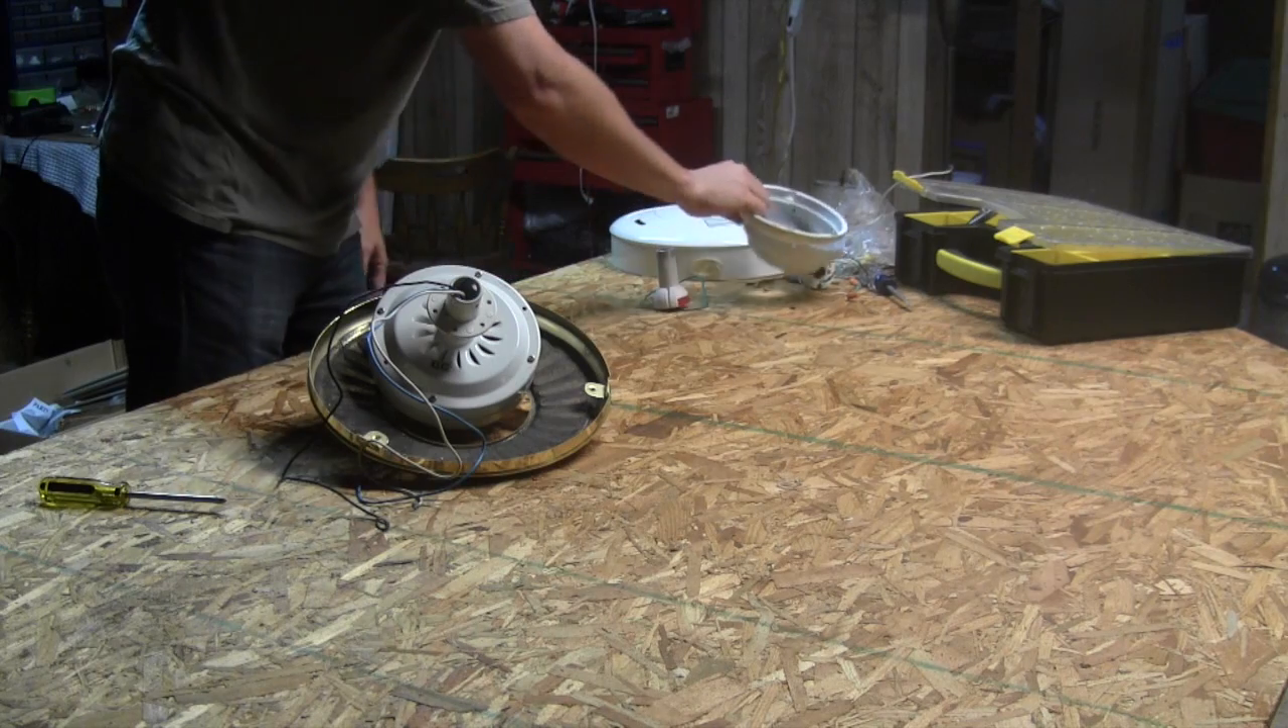All right so I've taken the the top part of the ceiling fan off this is the part that's next to the ceiling you see here.